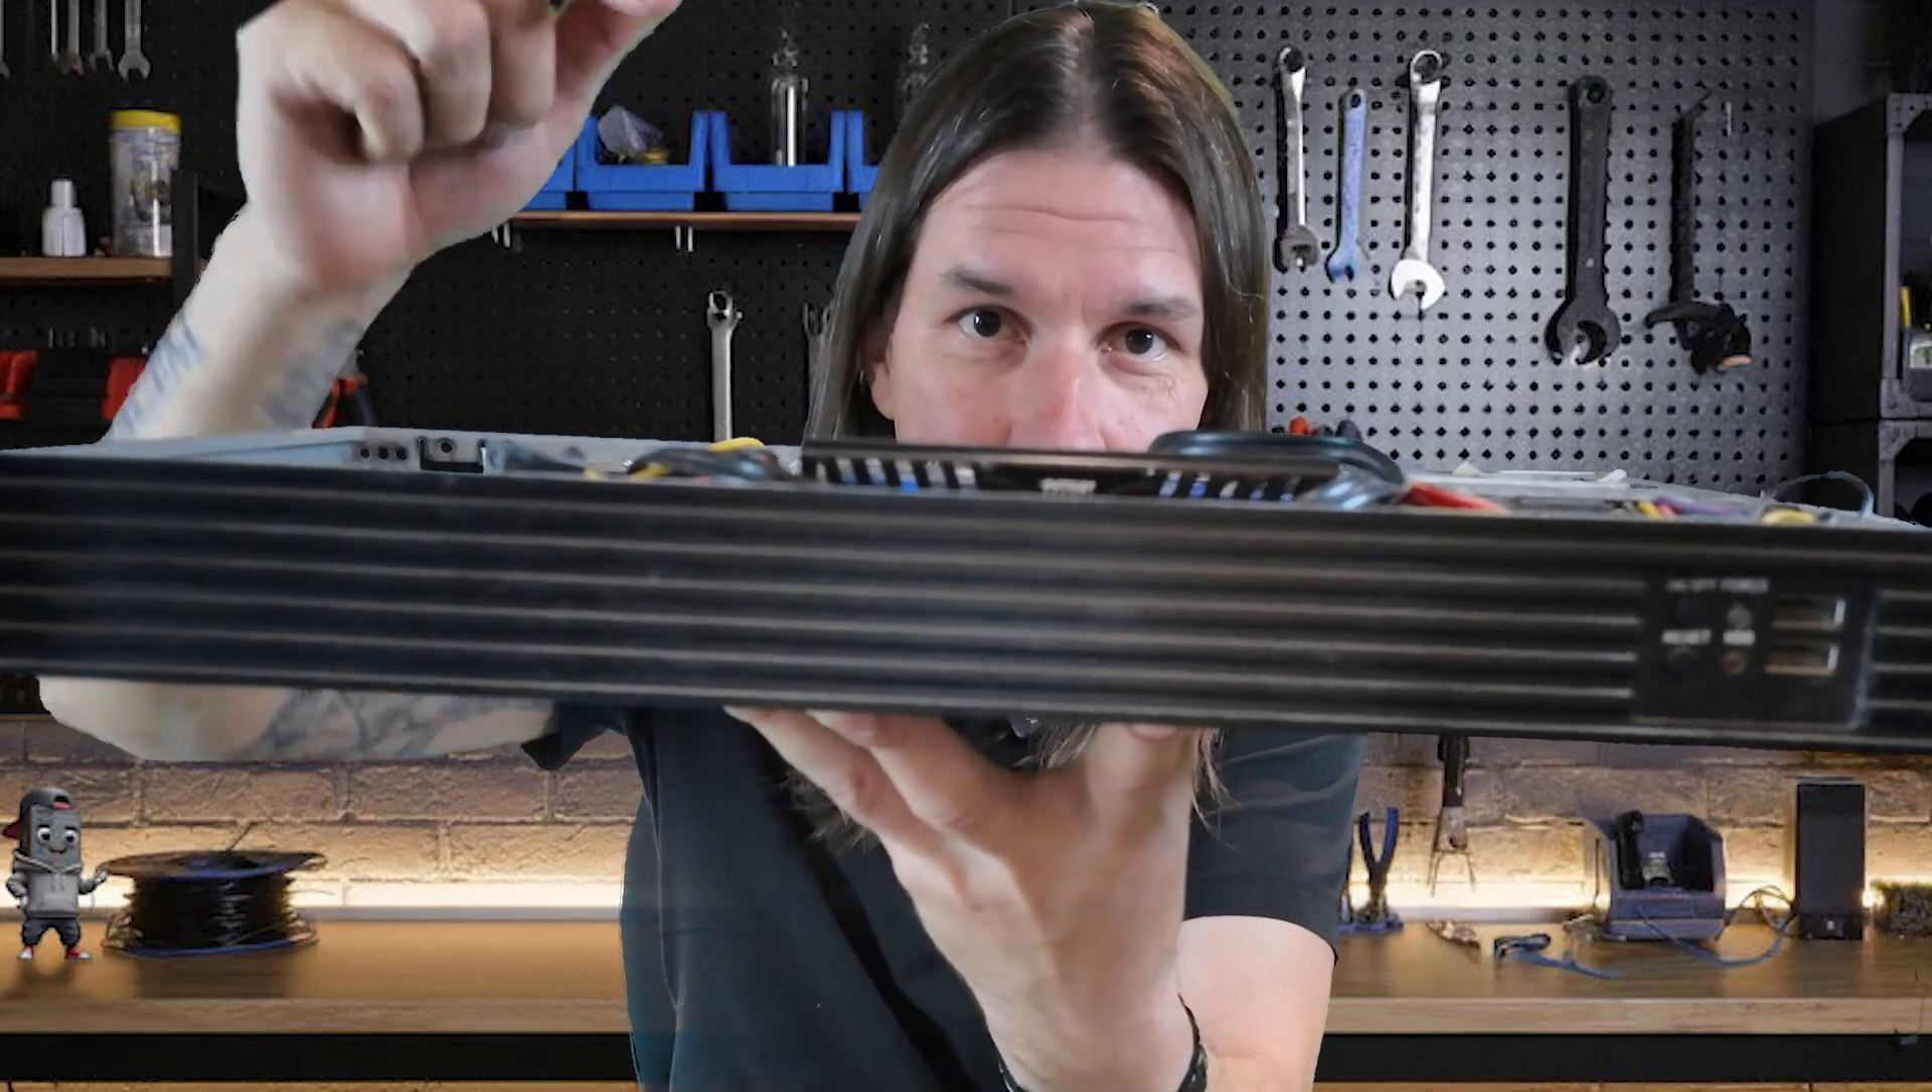You can just see with the with the big heat sink on this piece of ram it doesn't fit yeah sticks right out the top.